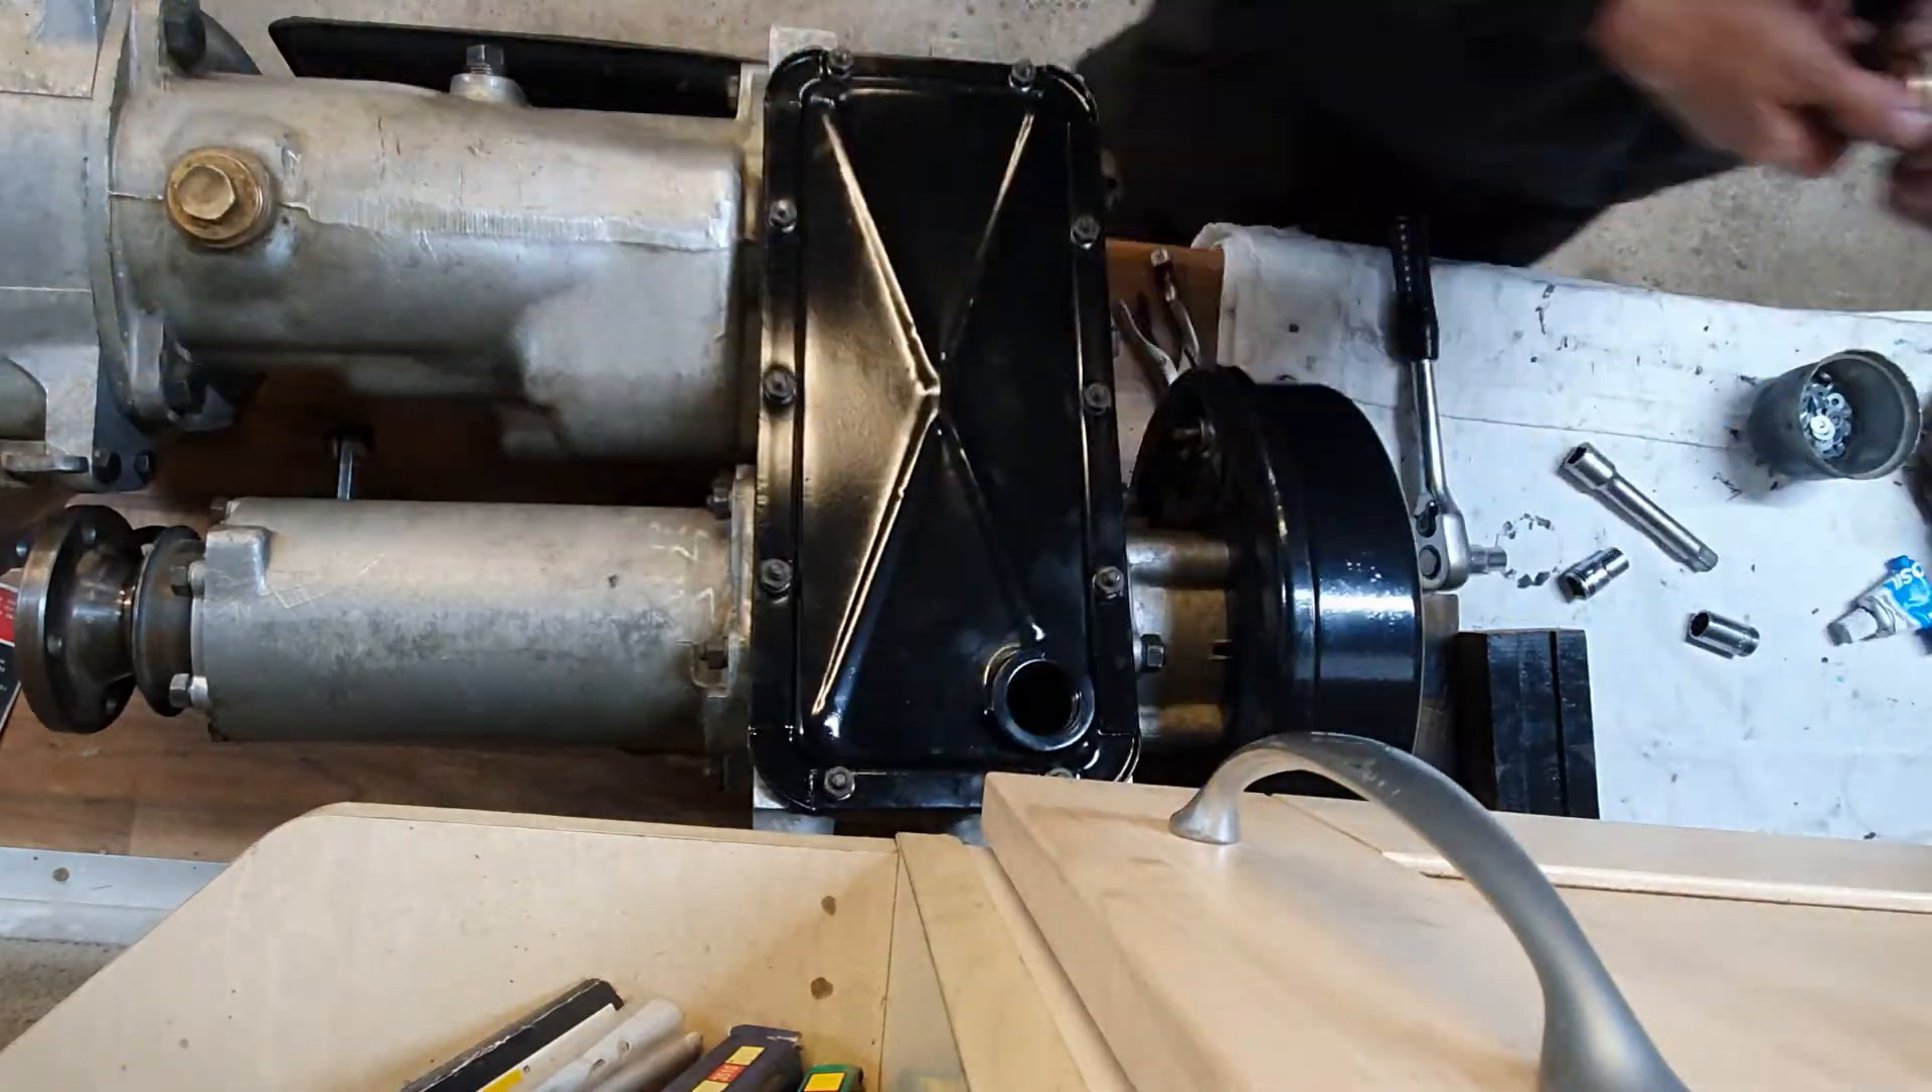That's the bottom plate done.